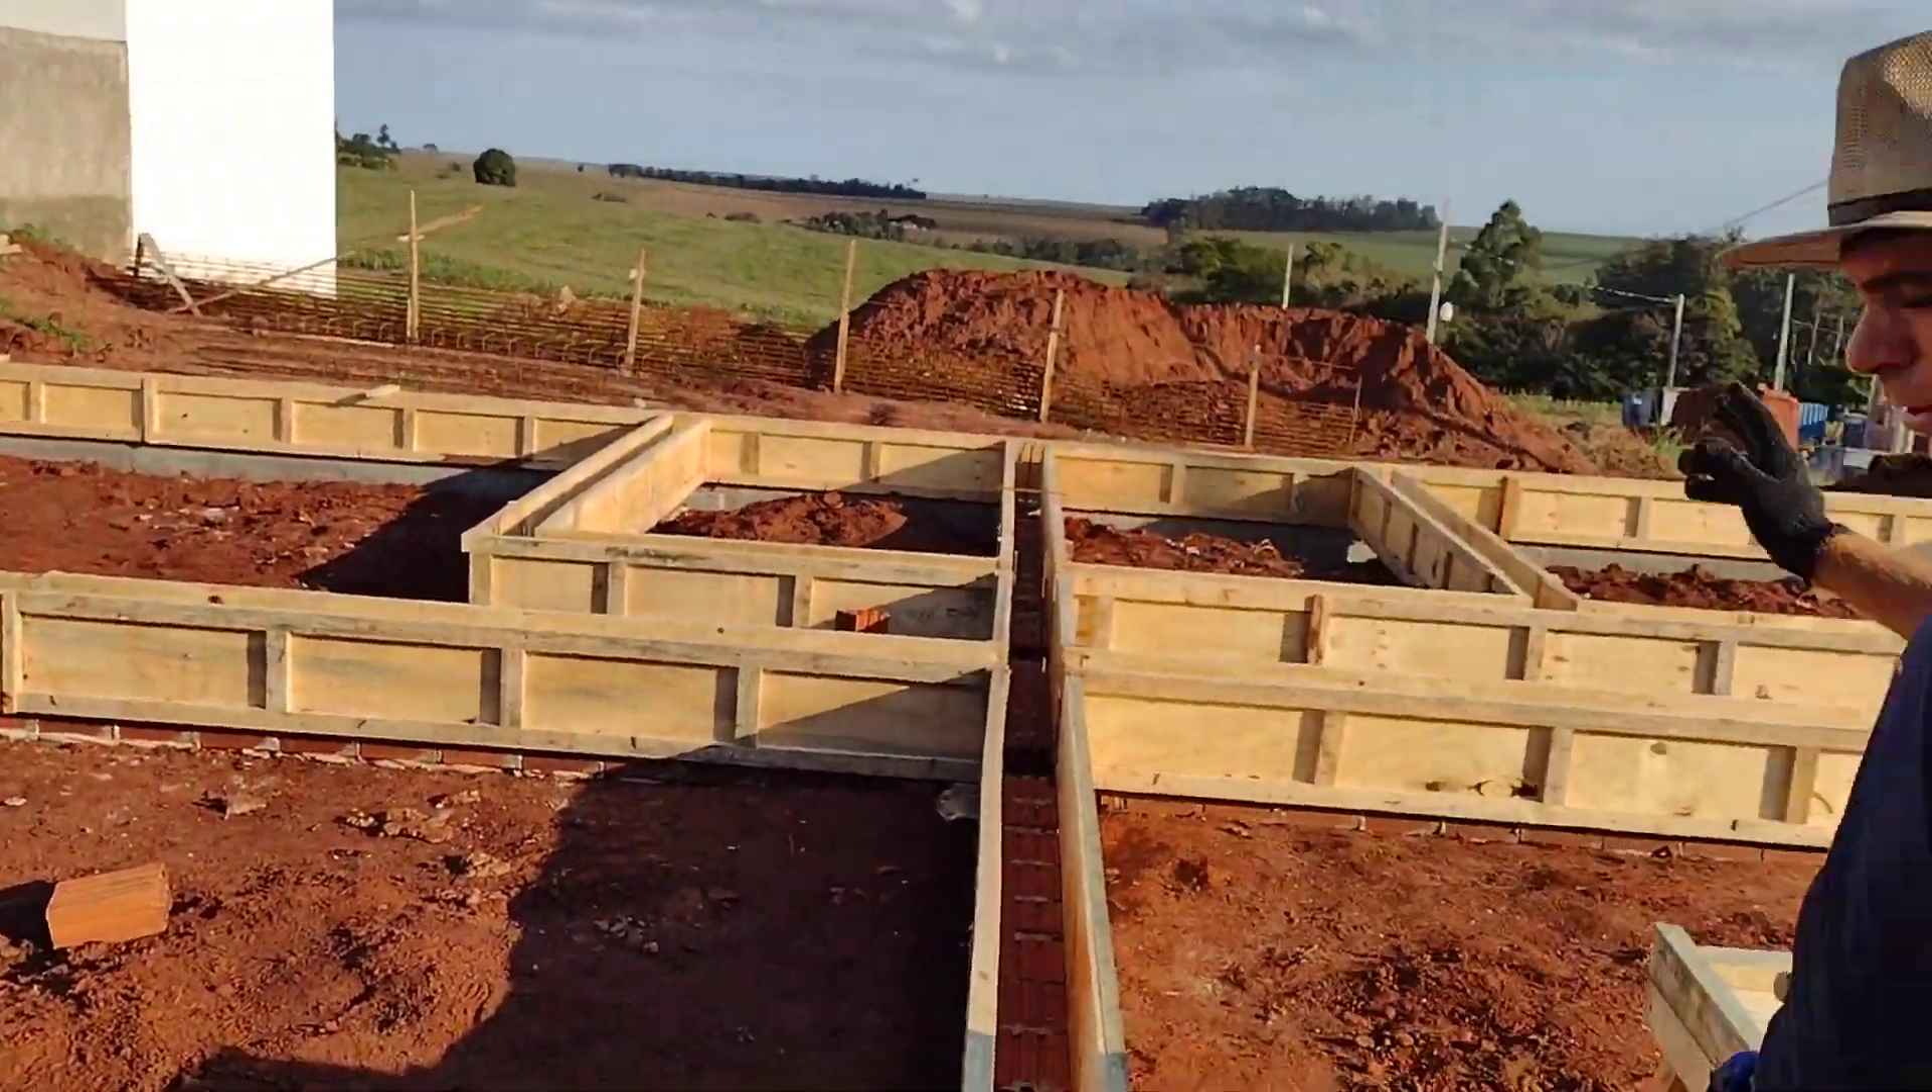A caixaria aqui ó já tá bem adiantada tá faltando pouca coisa.